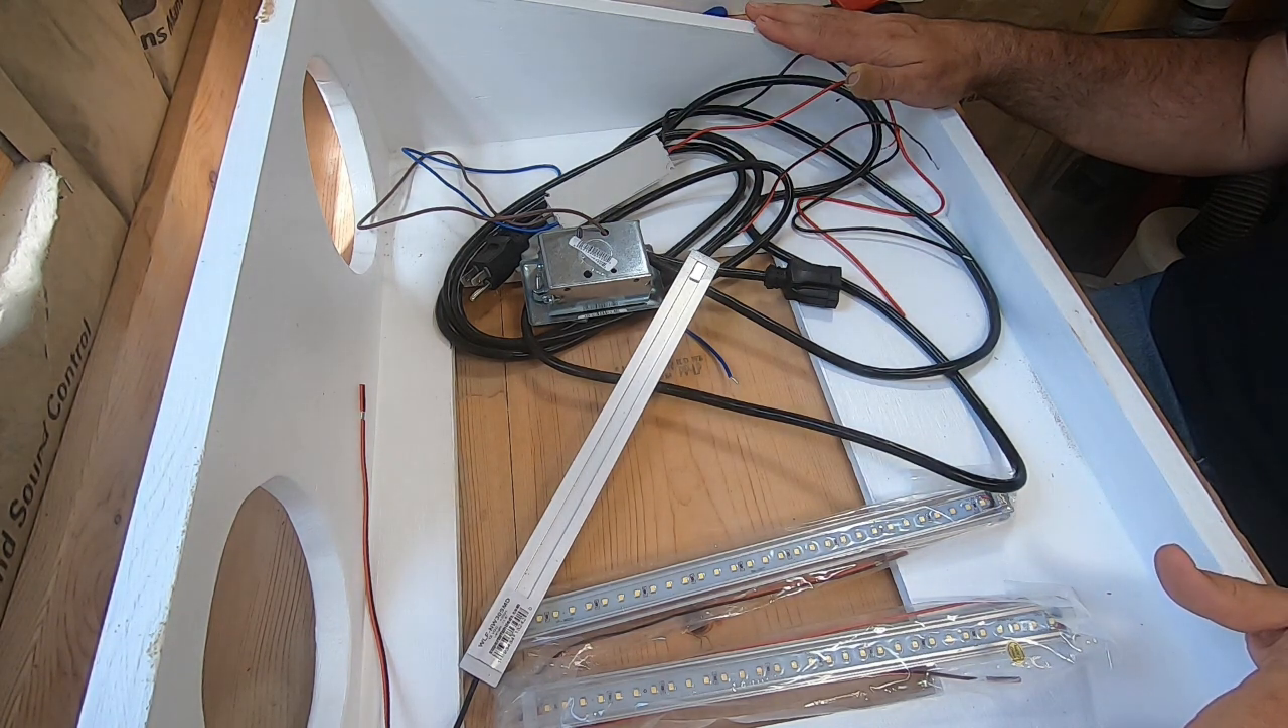Now that we have the box build complete, it's time to start putting all the components into it to actually make it a functioning prep box.